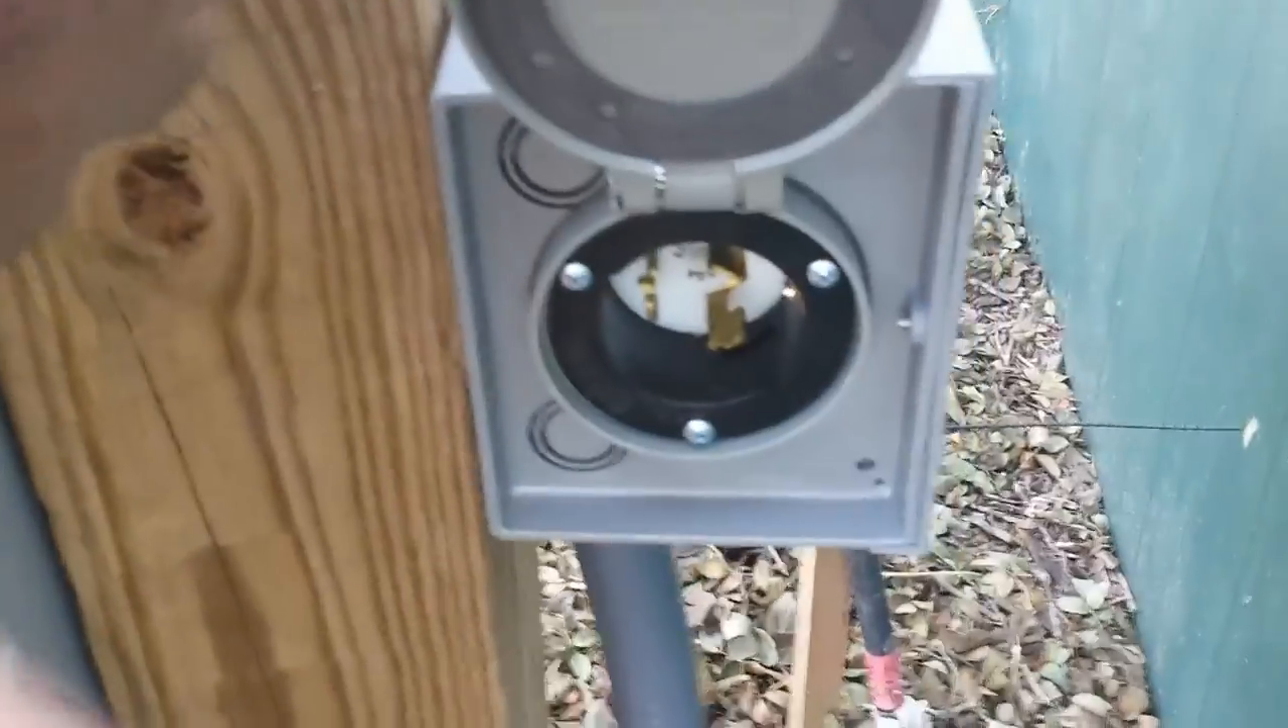We've got our inlet box in here installed right here.